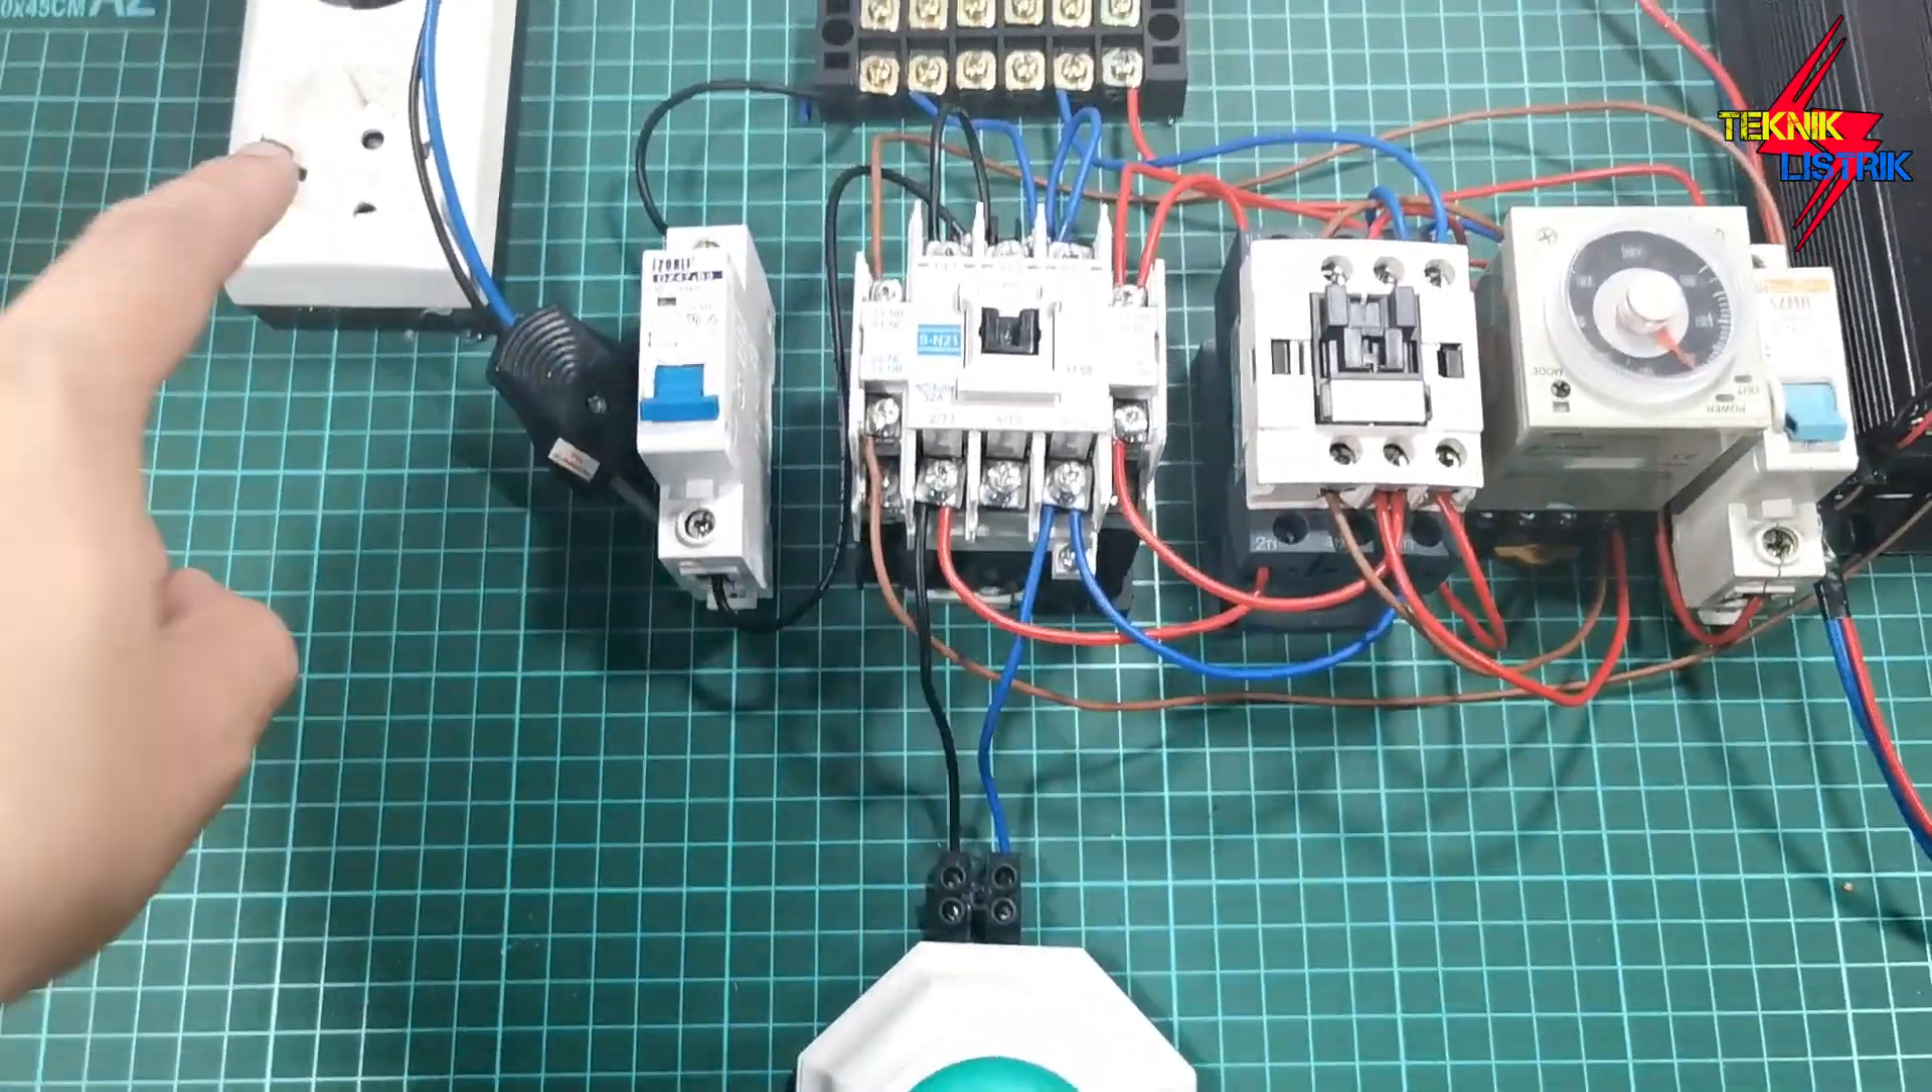Oke teman-teman relay timernya sudah saya pasang ya.